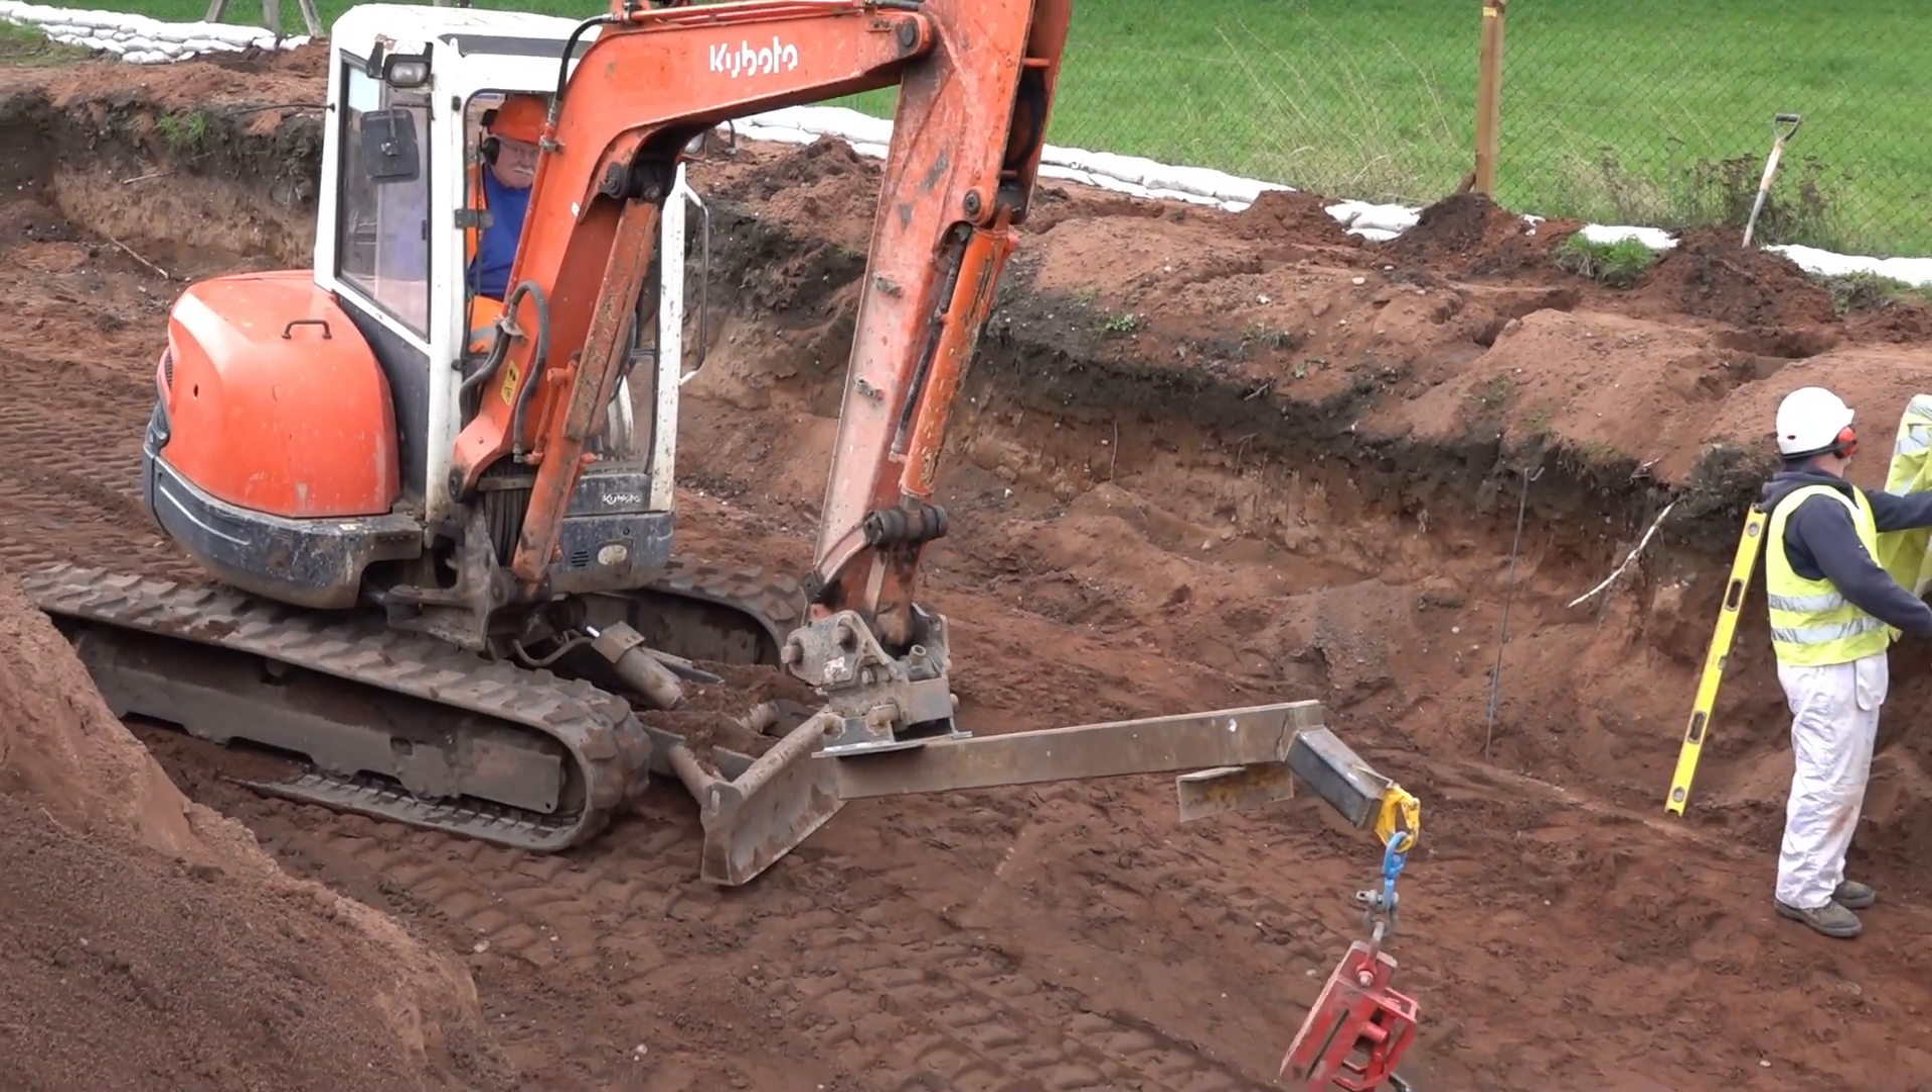This is our little fly jib that we constructed onto the end of the jib.